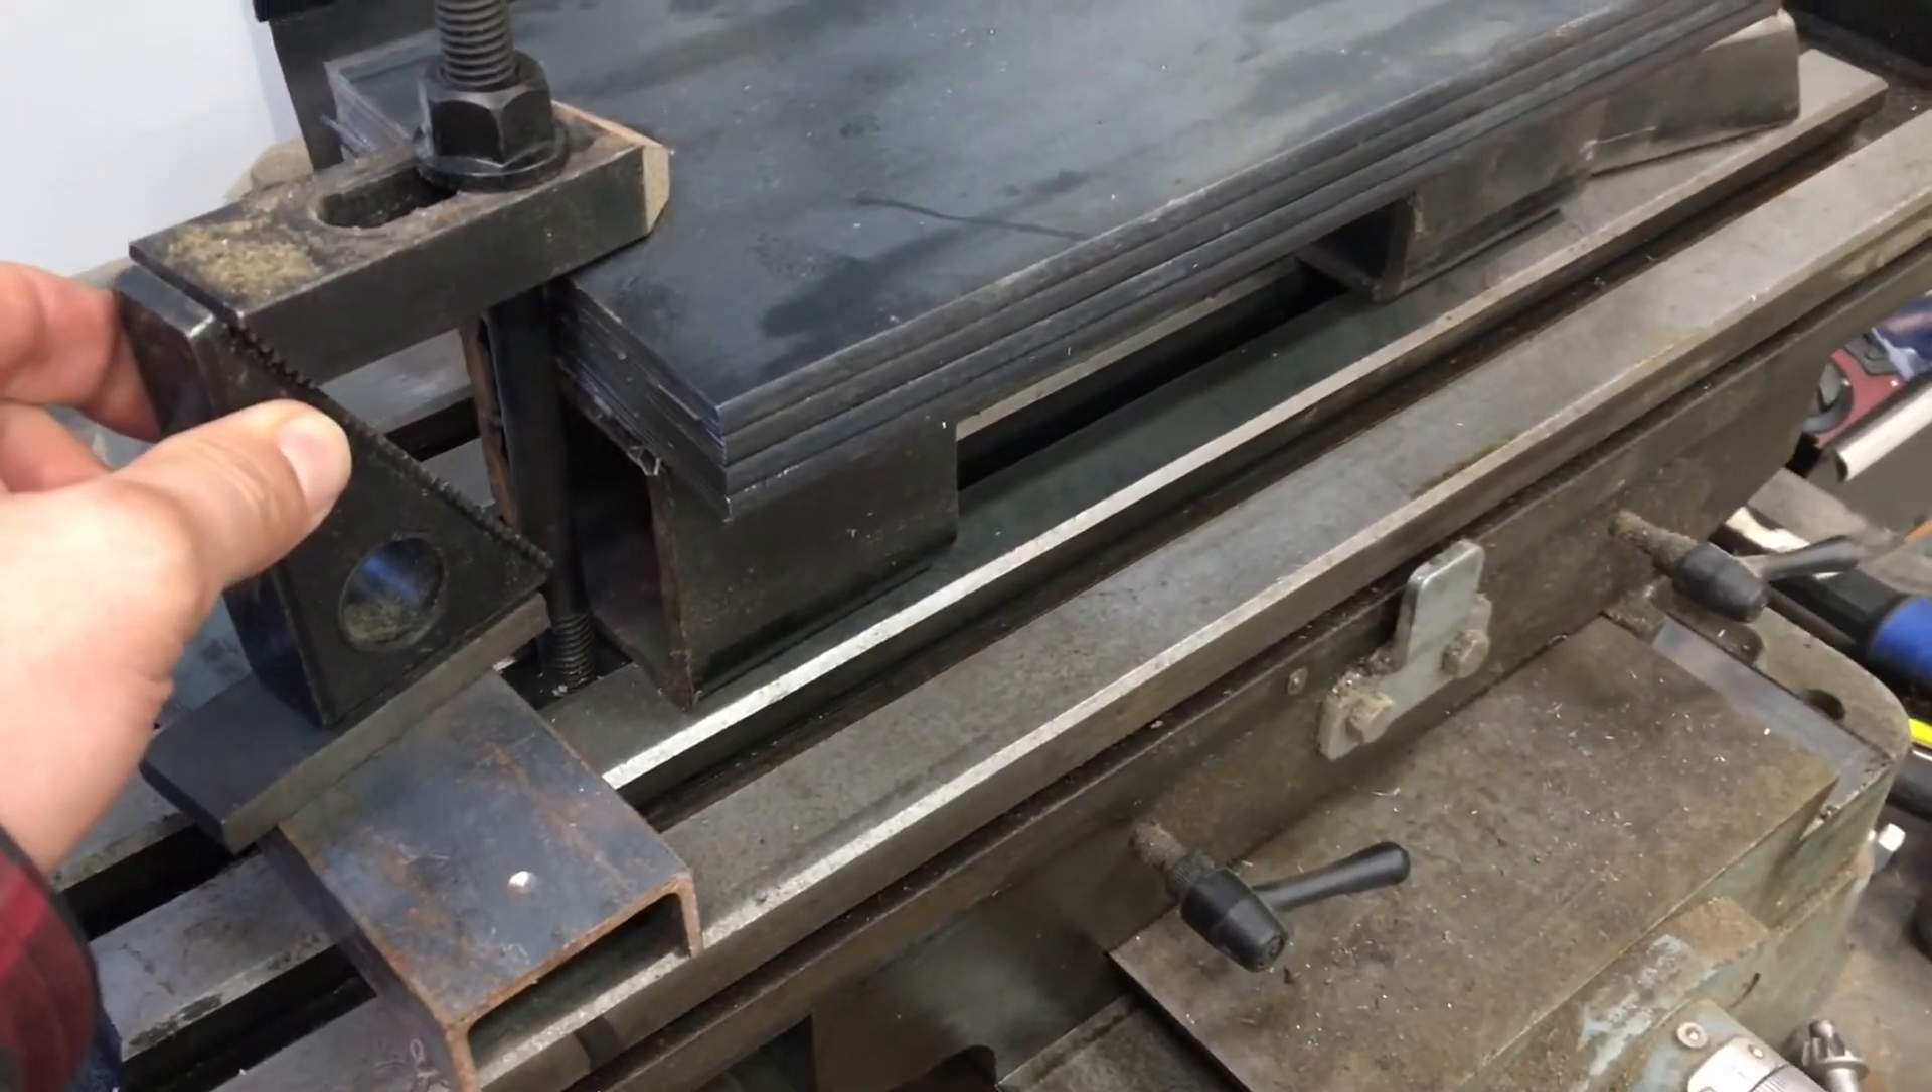Okay, here we have the four pieces of the quarter inch plate mounted up on the table of the mill and drill.